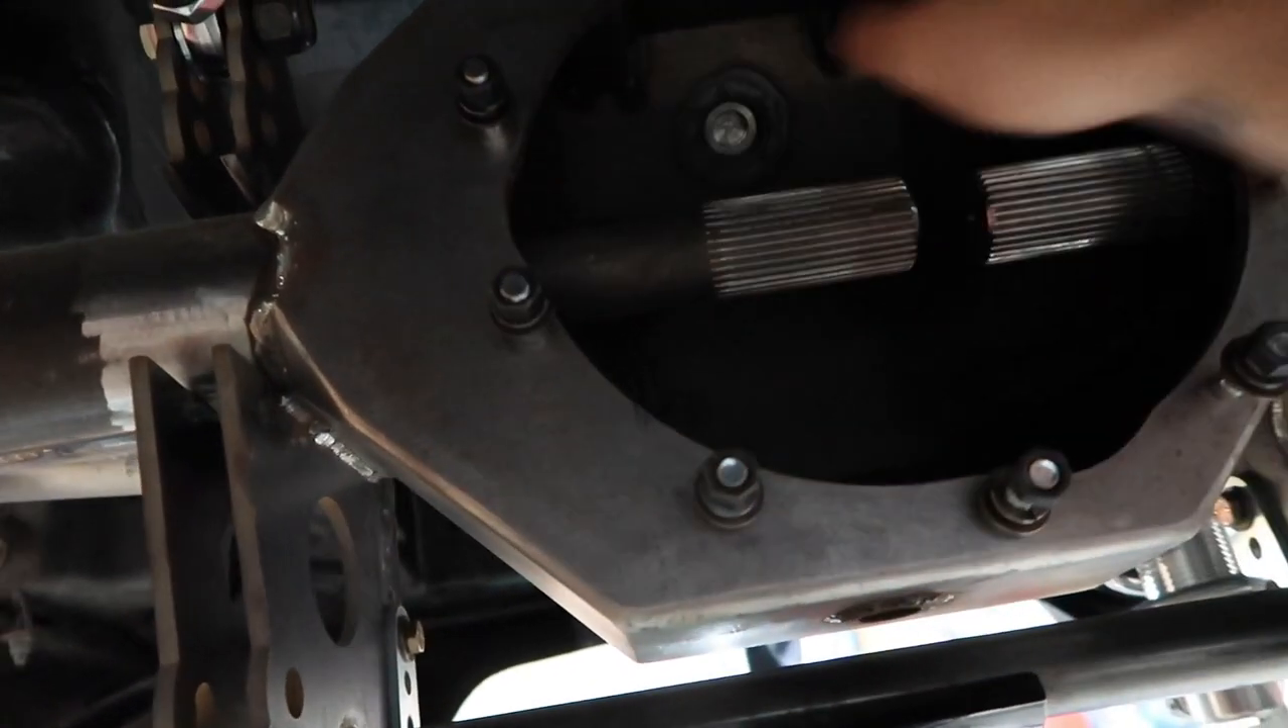Got all the studs put in the housing so it's ready to put the third member up in there.